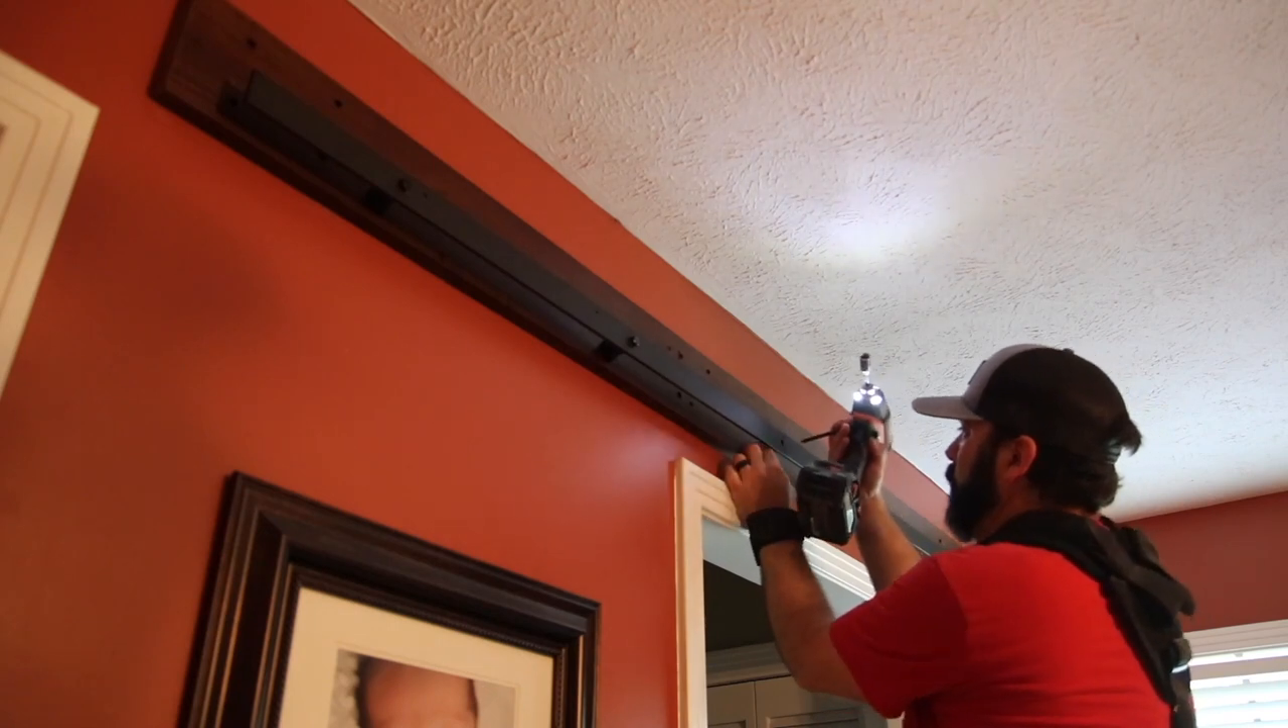I've got a piece of wood on the wall here because I'm trying to give myself some clearance over my door.